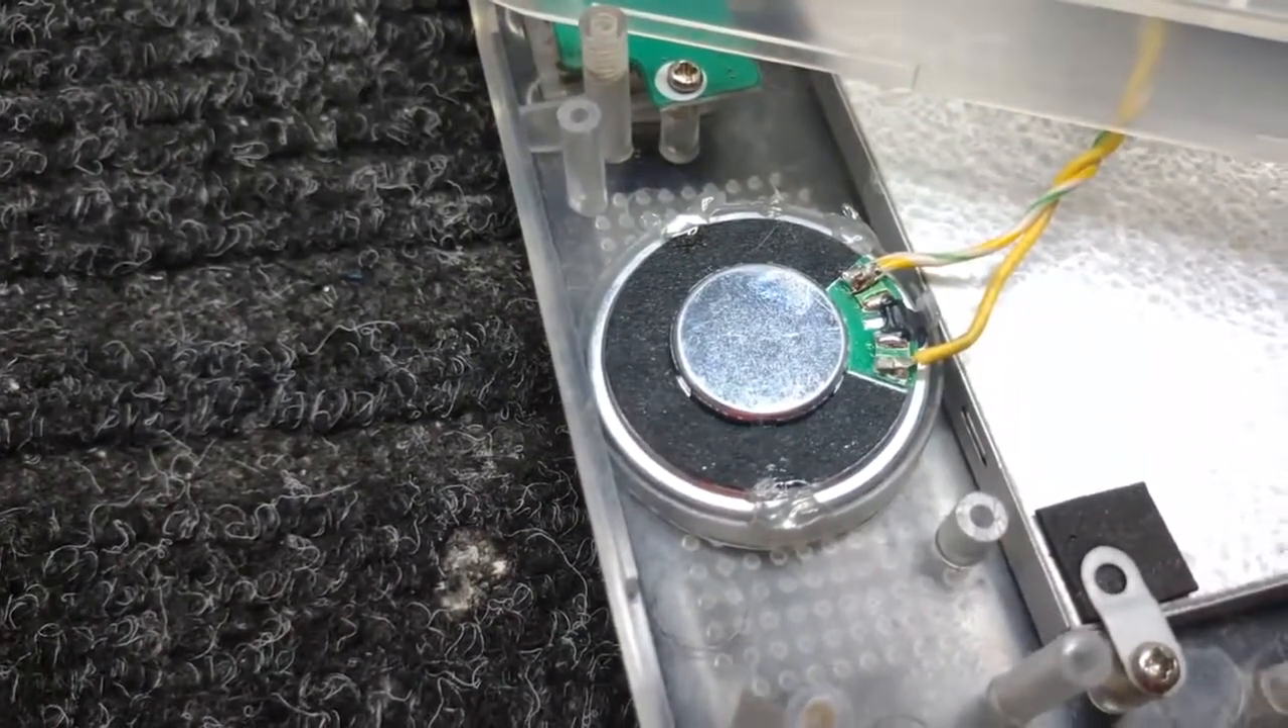The 32 millimeter speaker fits in there perfectly.